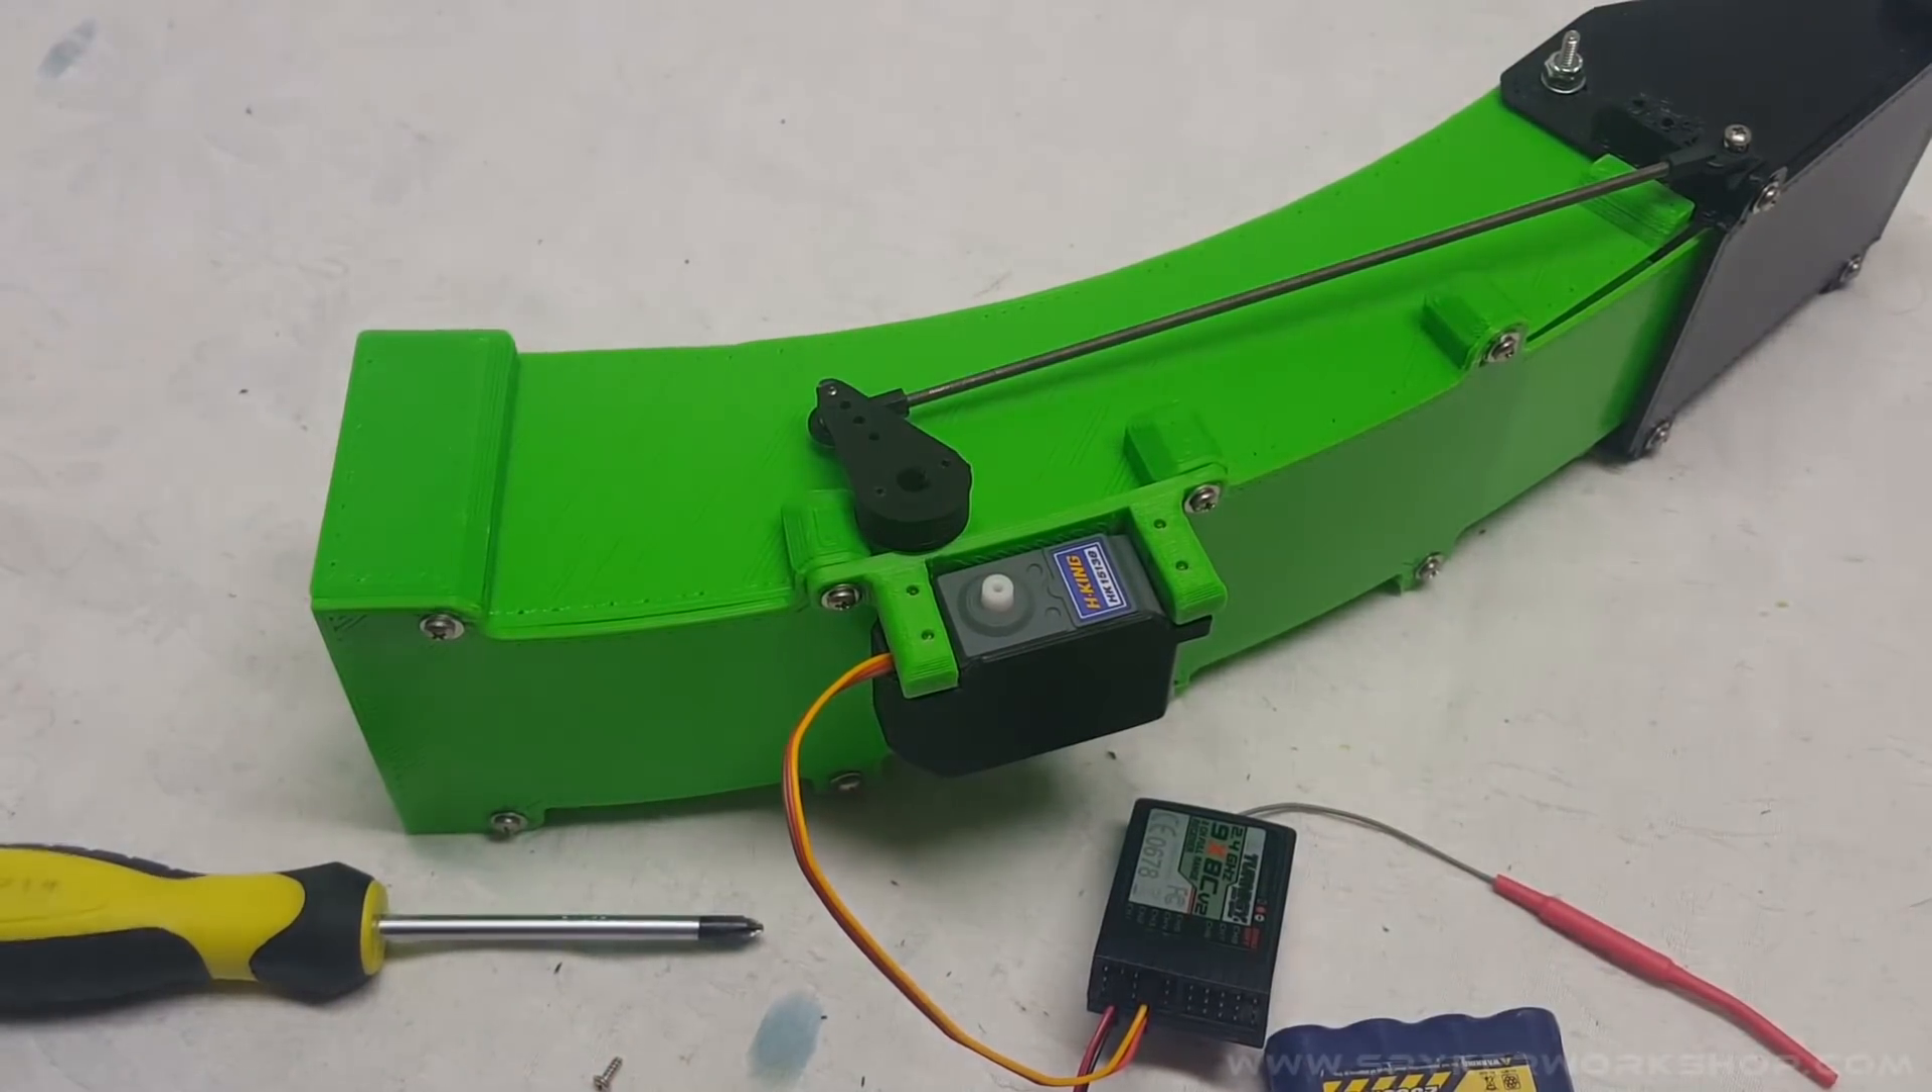So I have just my receiver wired up temporarily.